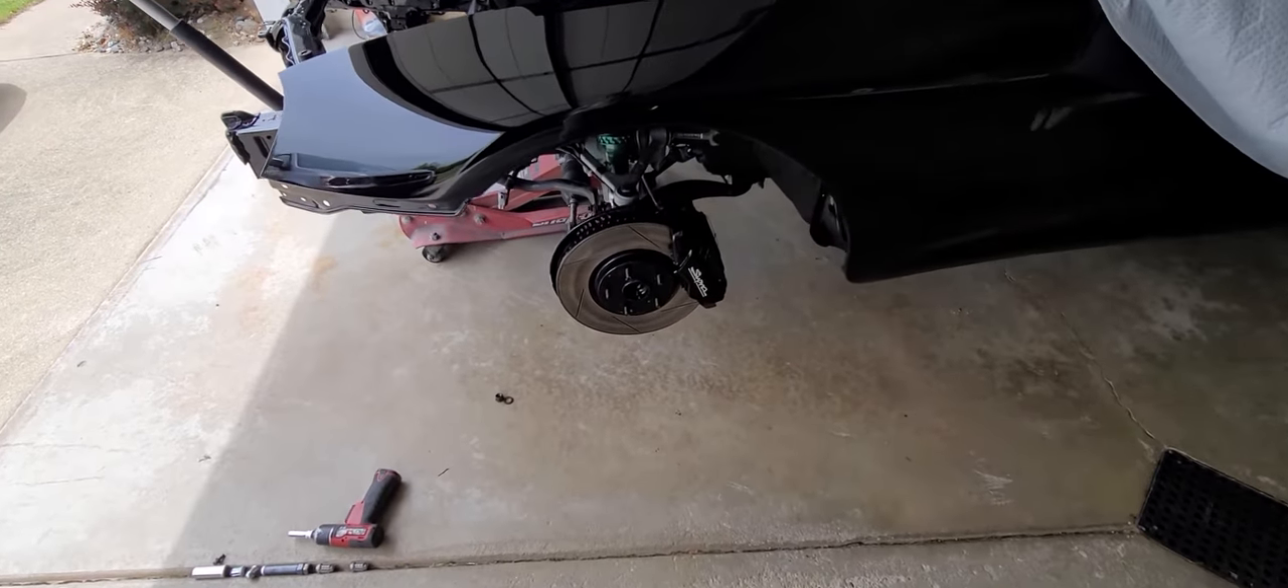Yeah all right we got the wheel off.